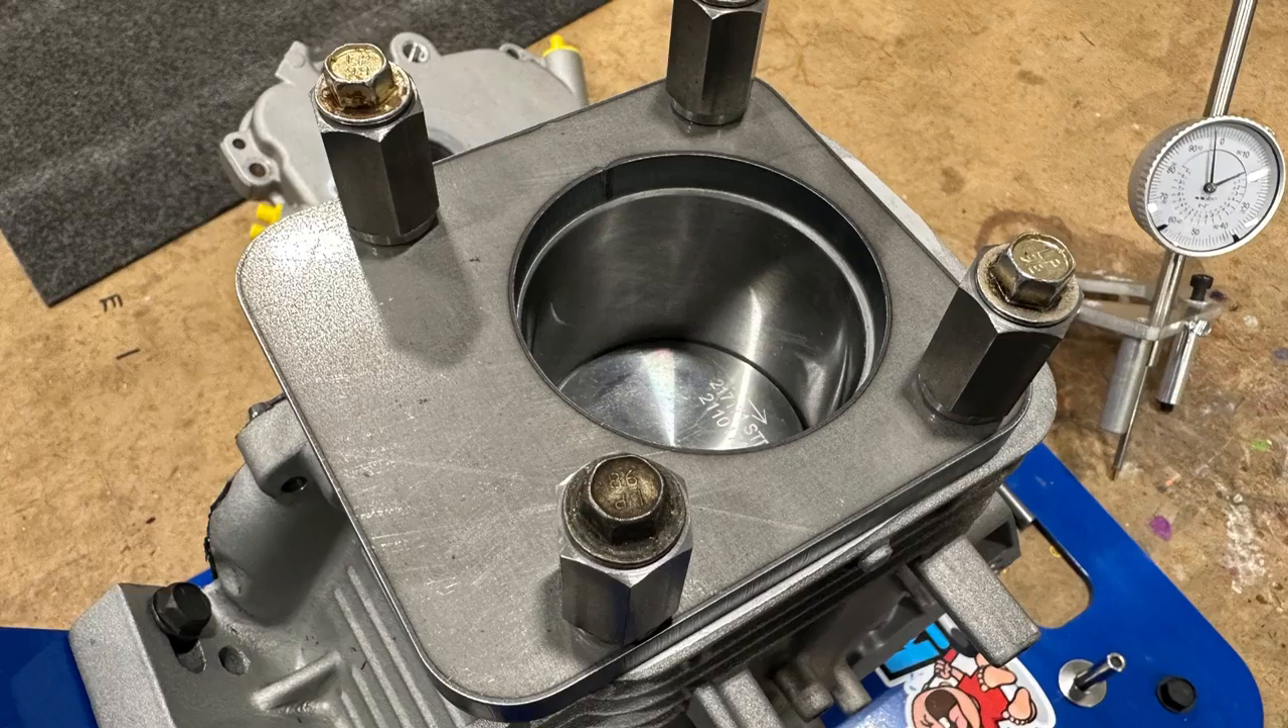Our tool is now installed on the Briggs motor. You can see that our spacers are taking up the extra distance of the stock head bolts and the torque plate is now in place.